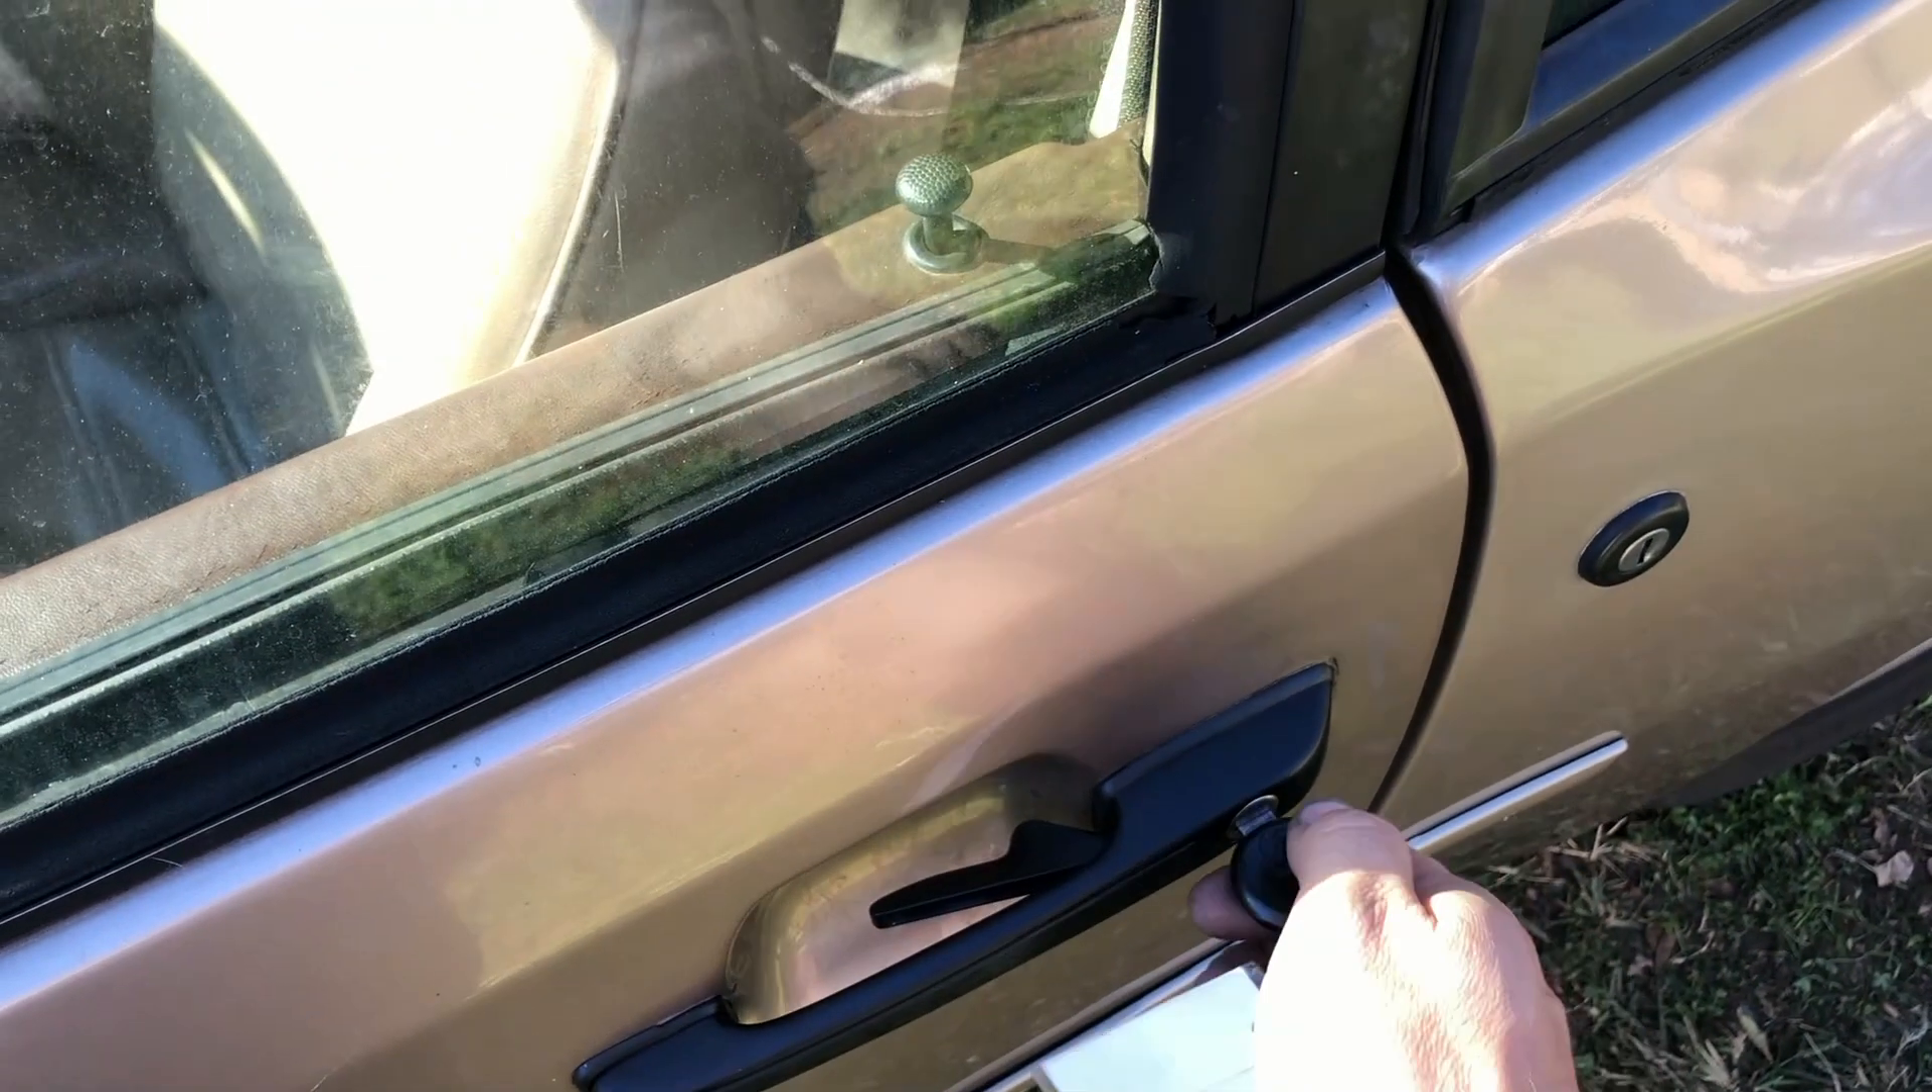All right guys I got the door handle back on.